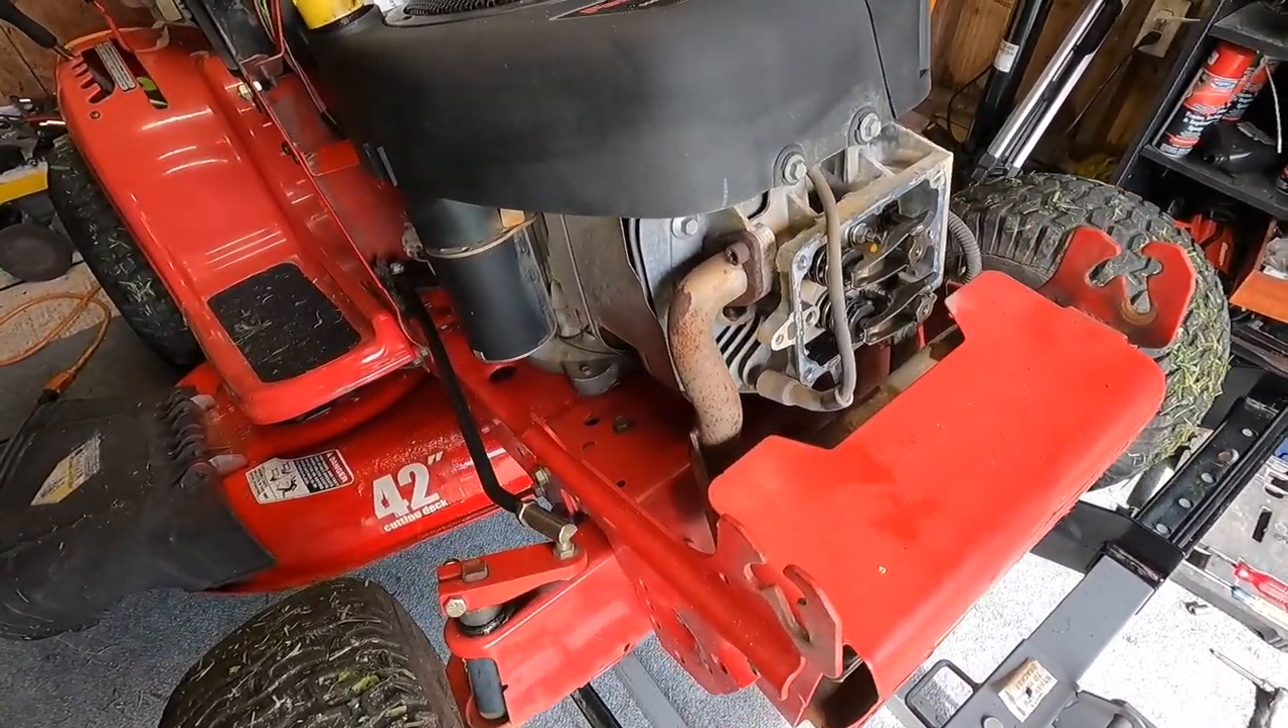I took the hood off and I have already taken the valve cover off from here but I'll go ahead and start from here.